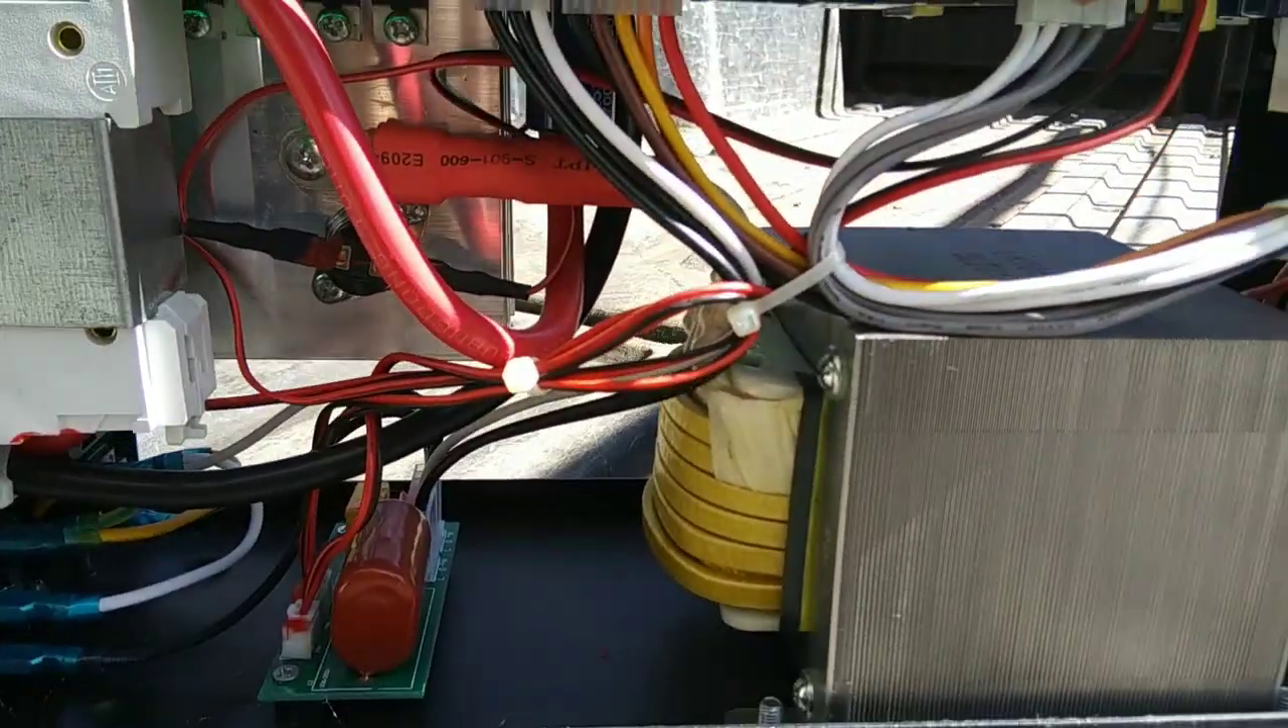All right so here we are with the case off.